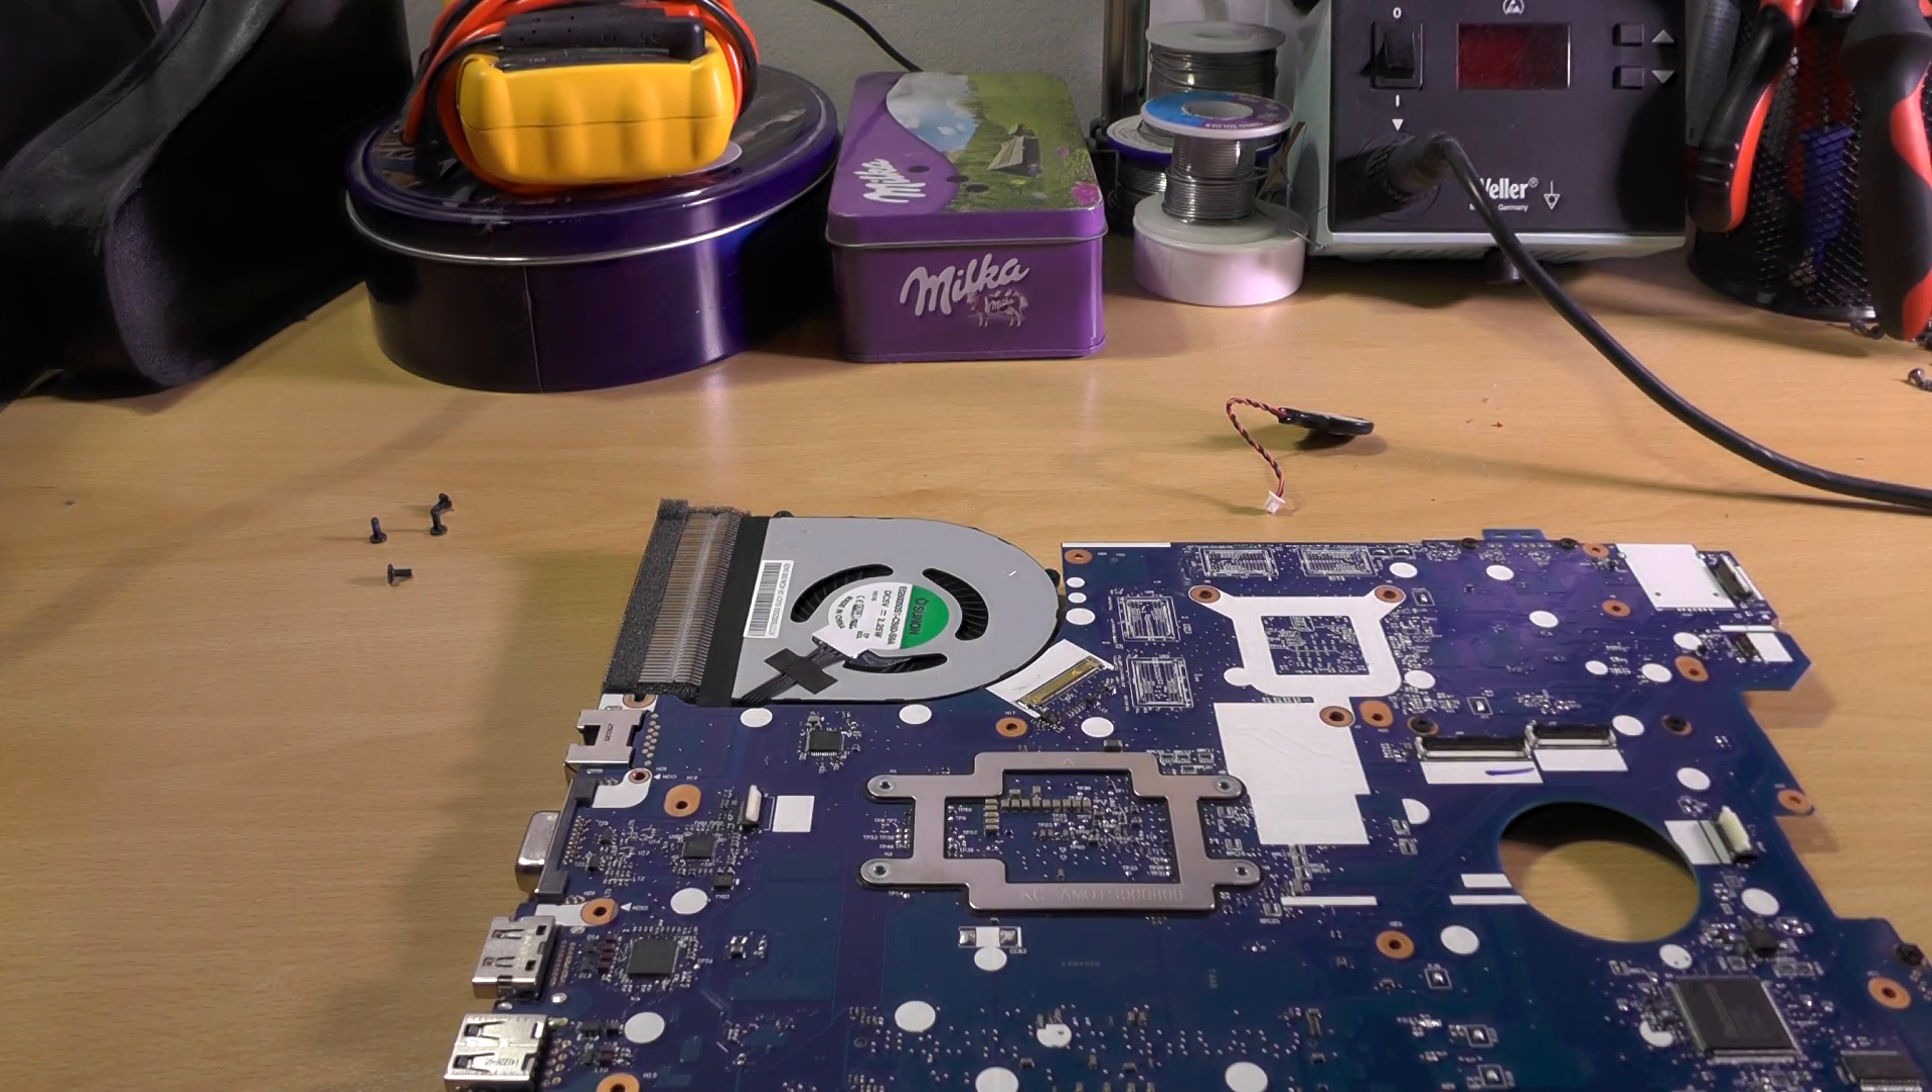And there you have it you have i have you have successfully removed the motherboard which you can now clean.